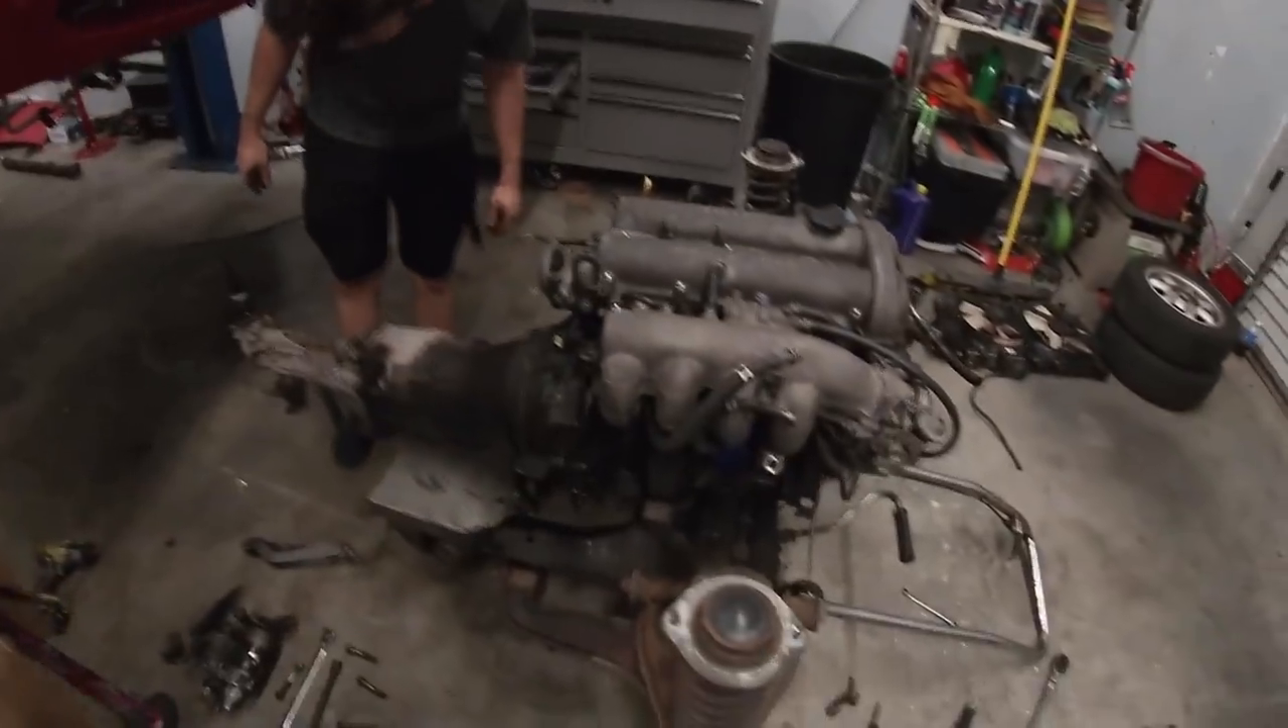Last night we got the motor dropped down, but I had to disconnect the rest of the harness from it and a few other things that we Forgot about the slave cylinder Being one of them.